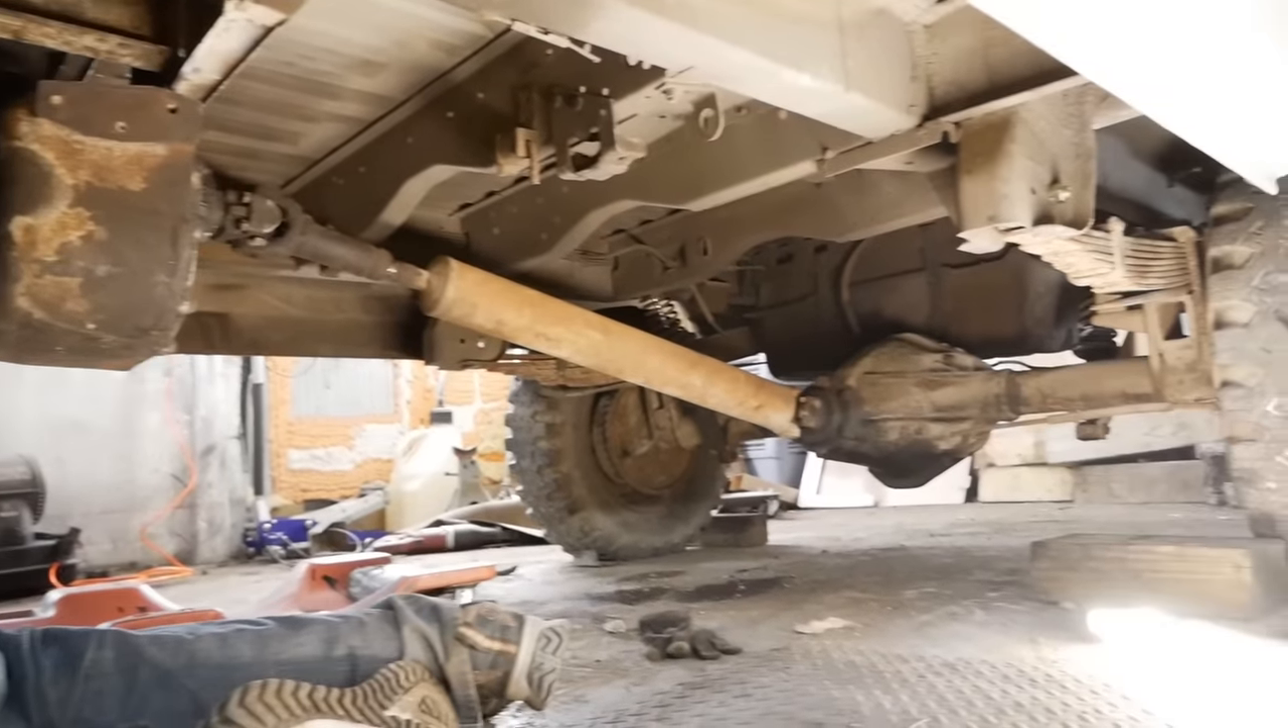Rear drive shaft's in.